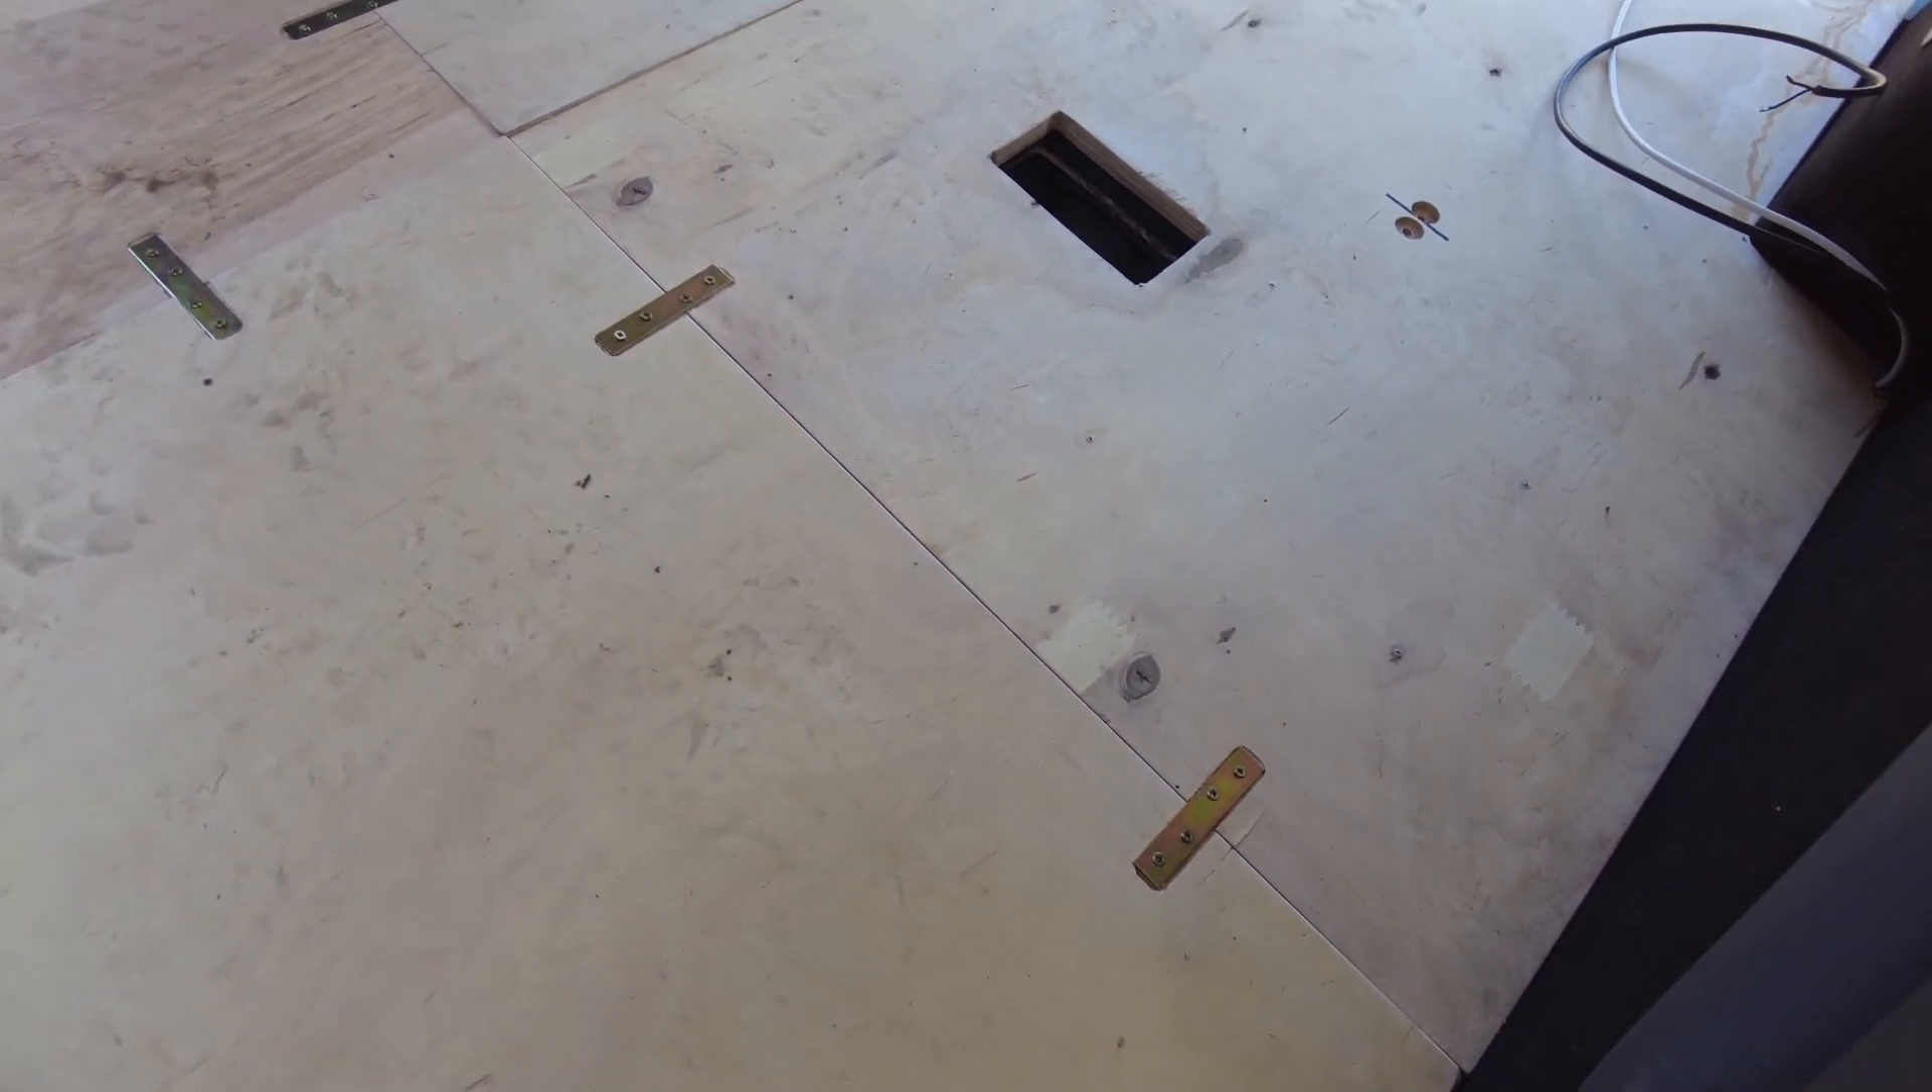Die Bodenplatte ist jetzt mit so Laschen verbunden worden.